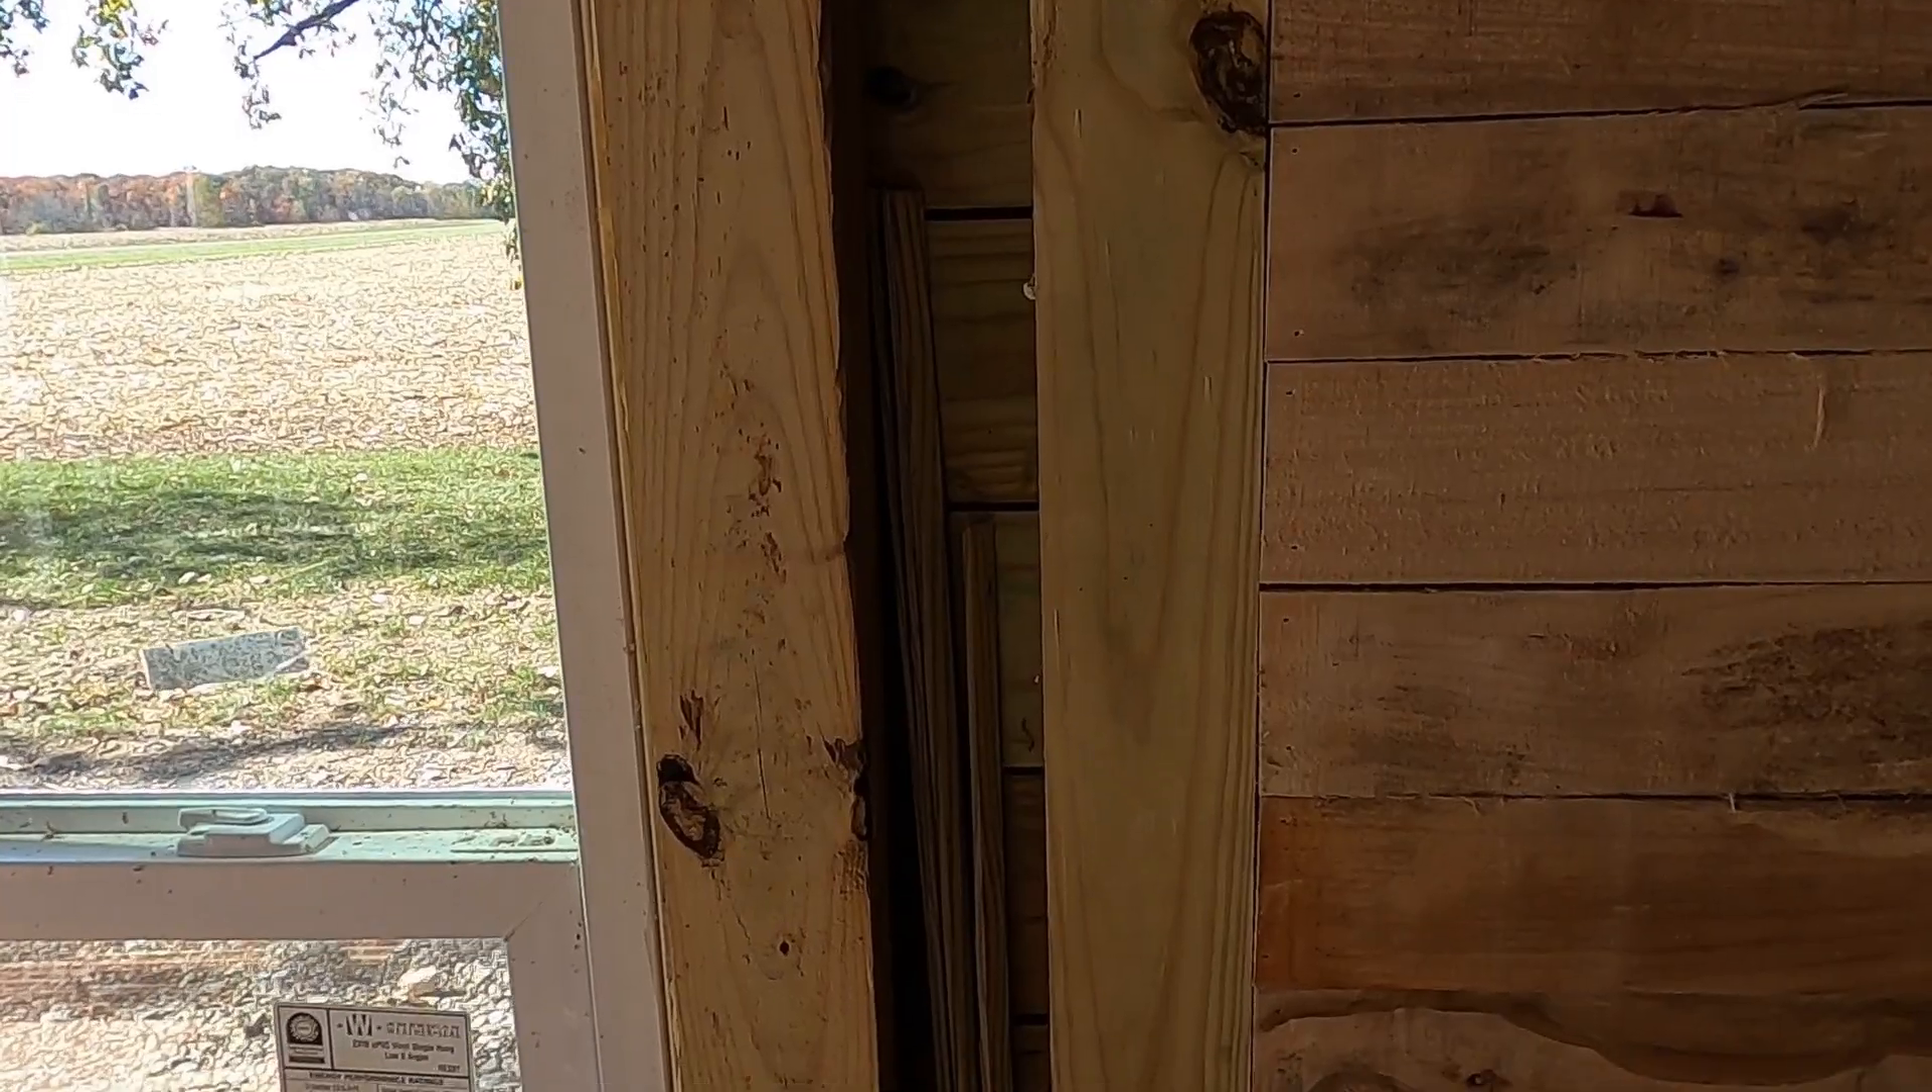I've got a little bit of something going on here between these two four by fours this gap here.